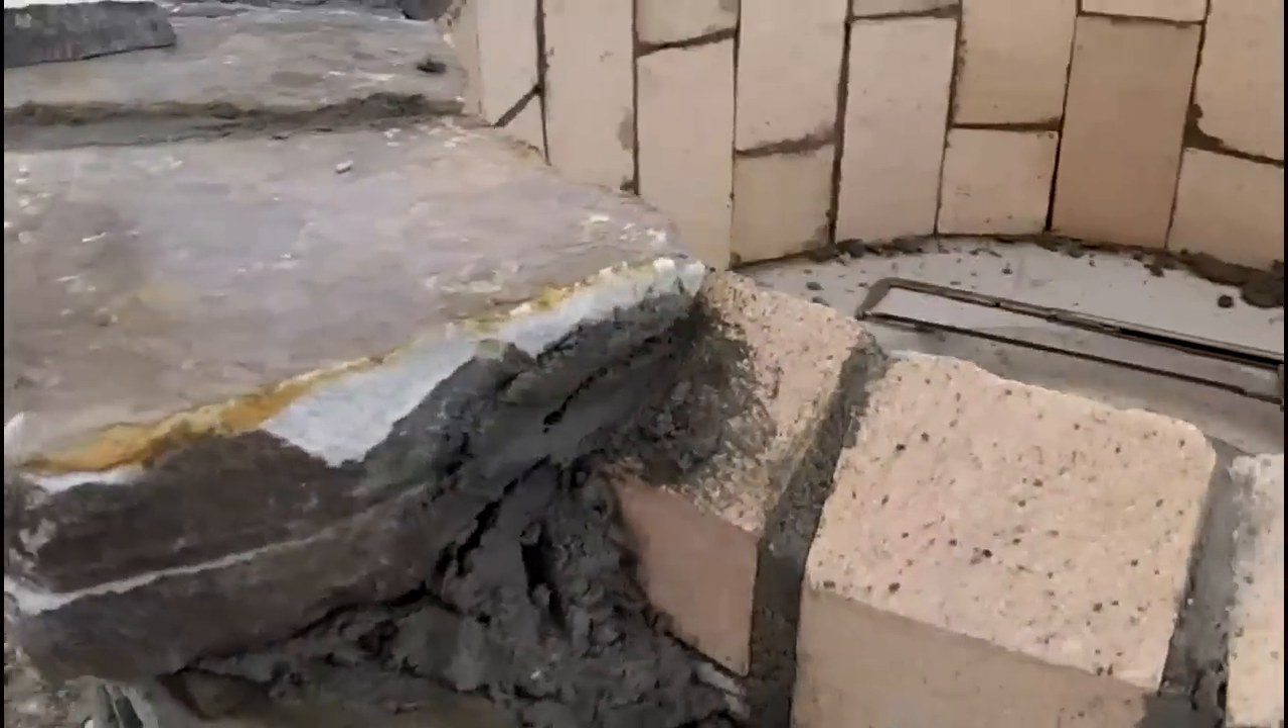So these are our irregular fieldstone caps that we have cut and put into place.